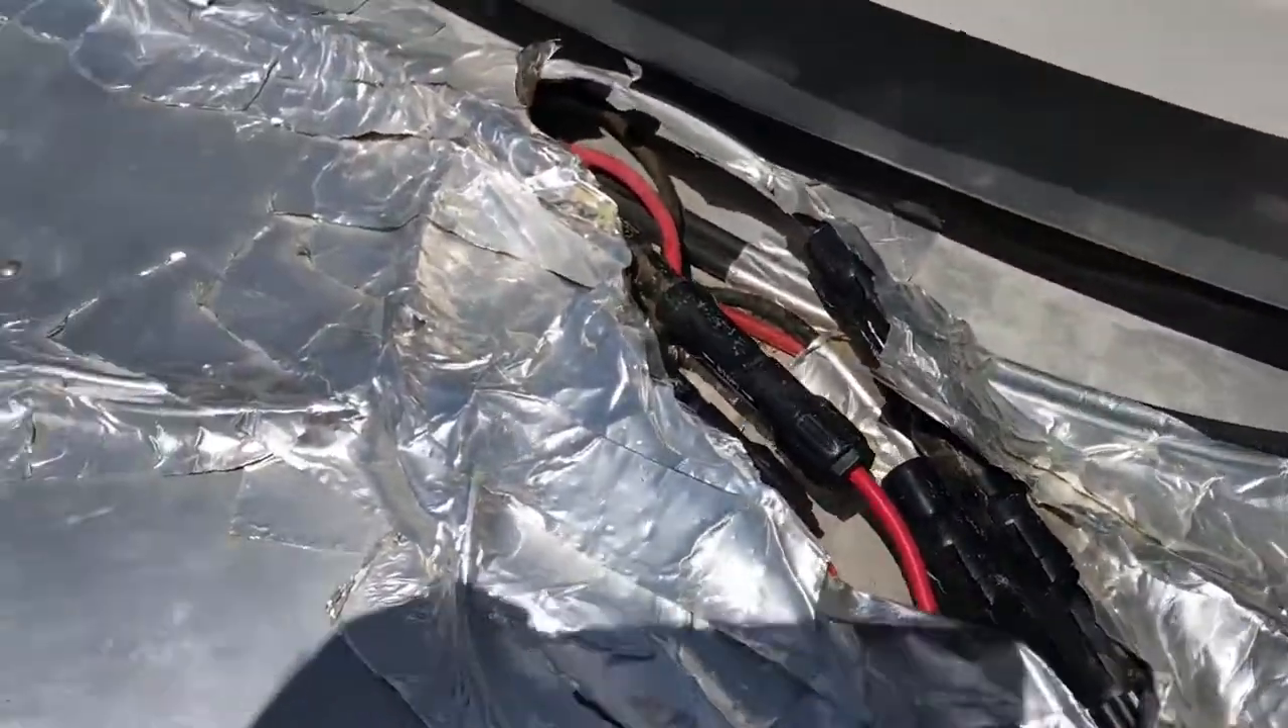Up on top of my Airstream I already started pulling the aluminum tape away.